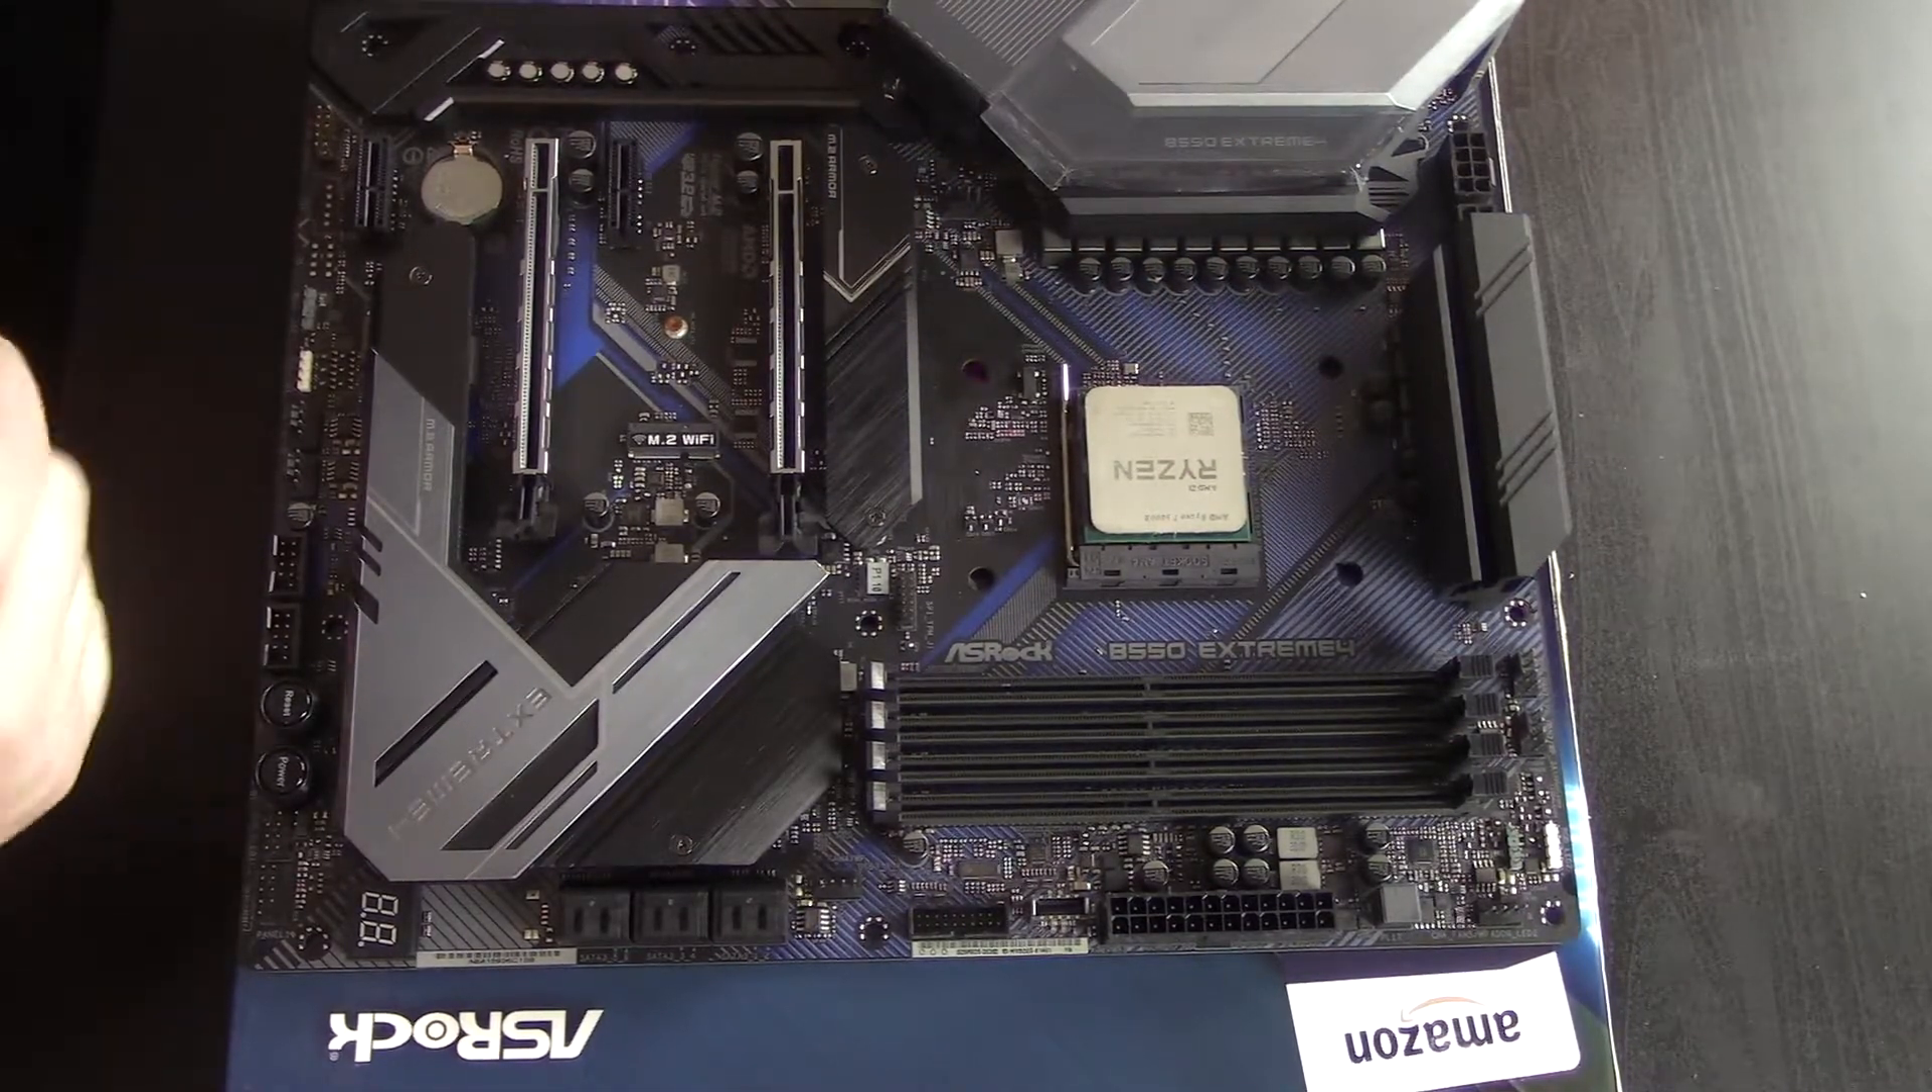As you see, I have my 5800X installed, ready to go.